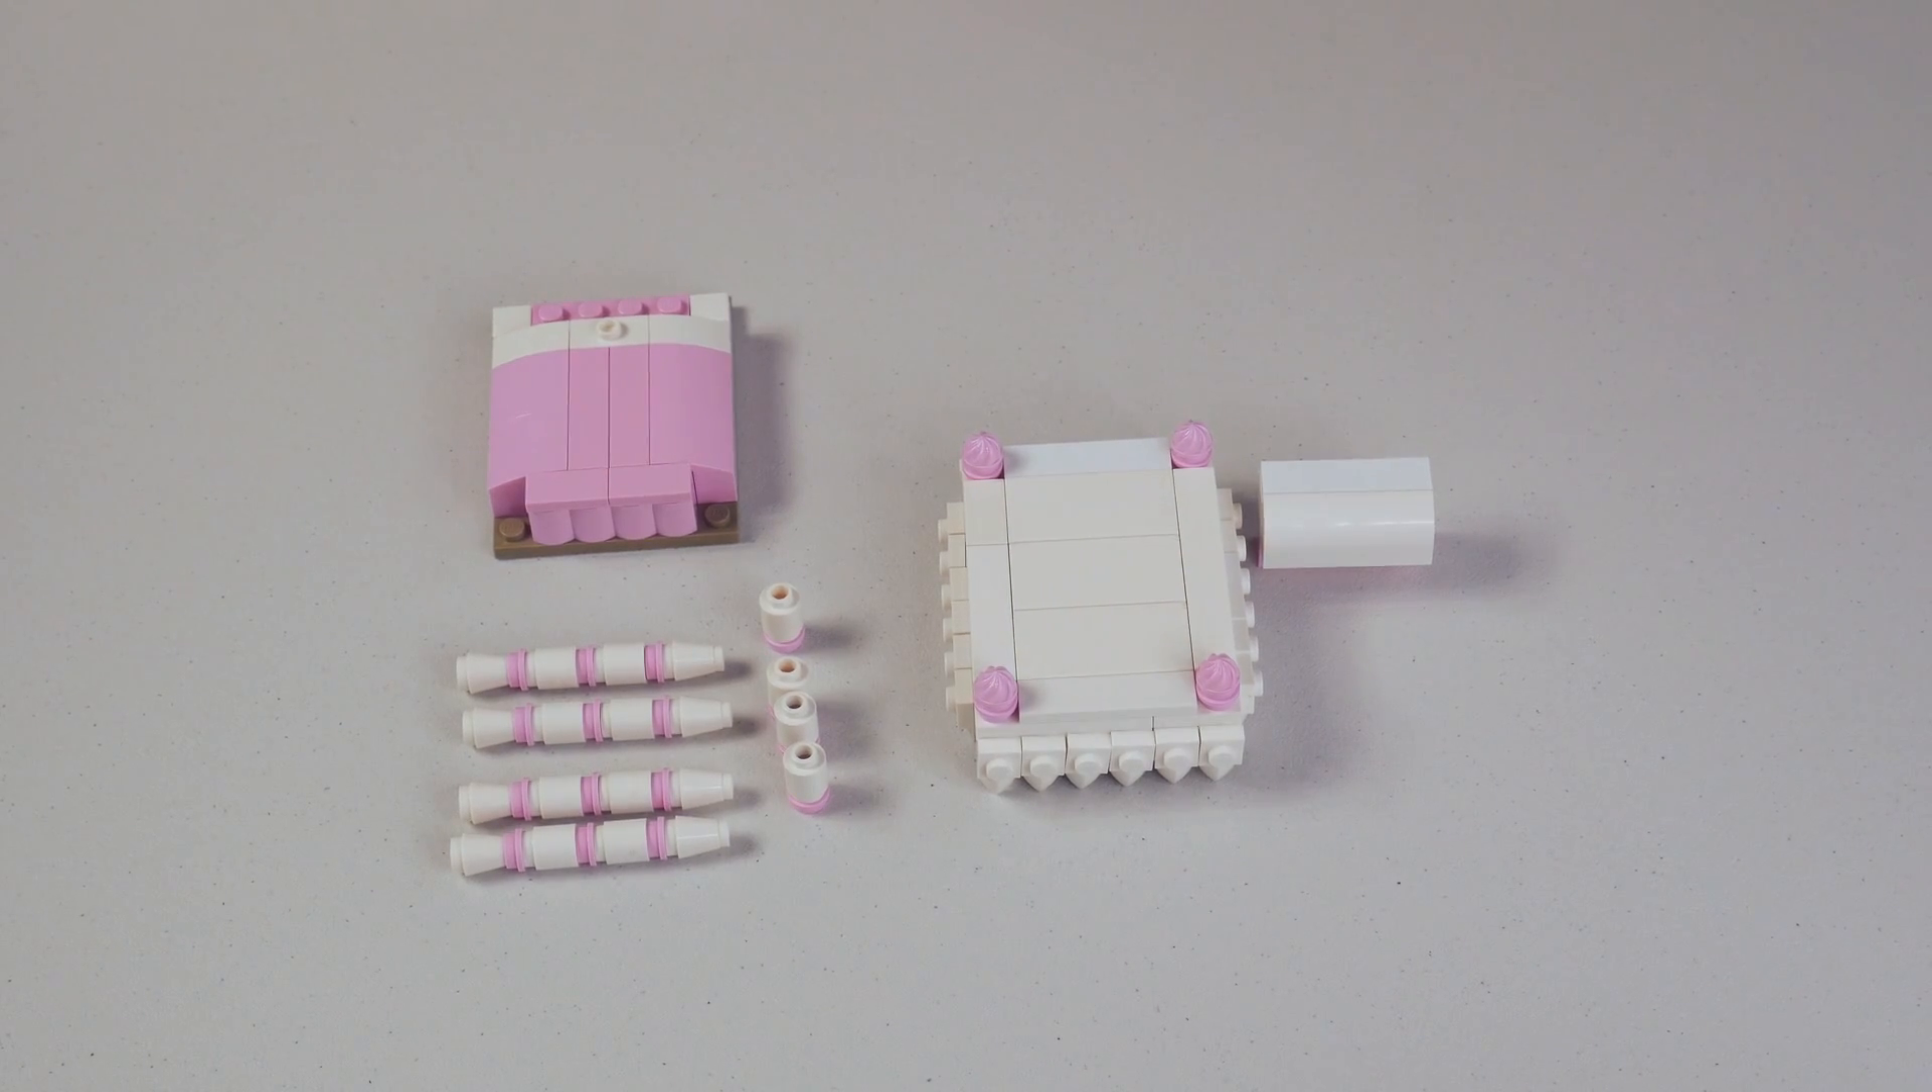So now we have all of these teeth hanging from our canopy which sounds slightly creepy but it's supposed to look like pretty lace.